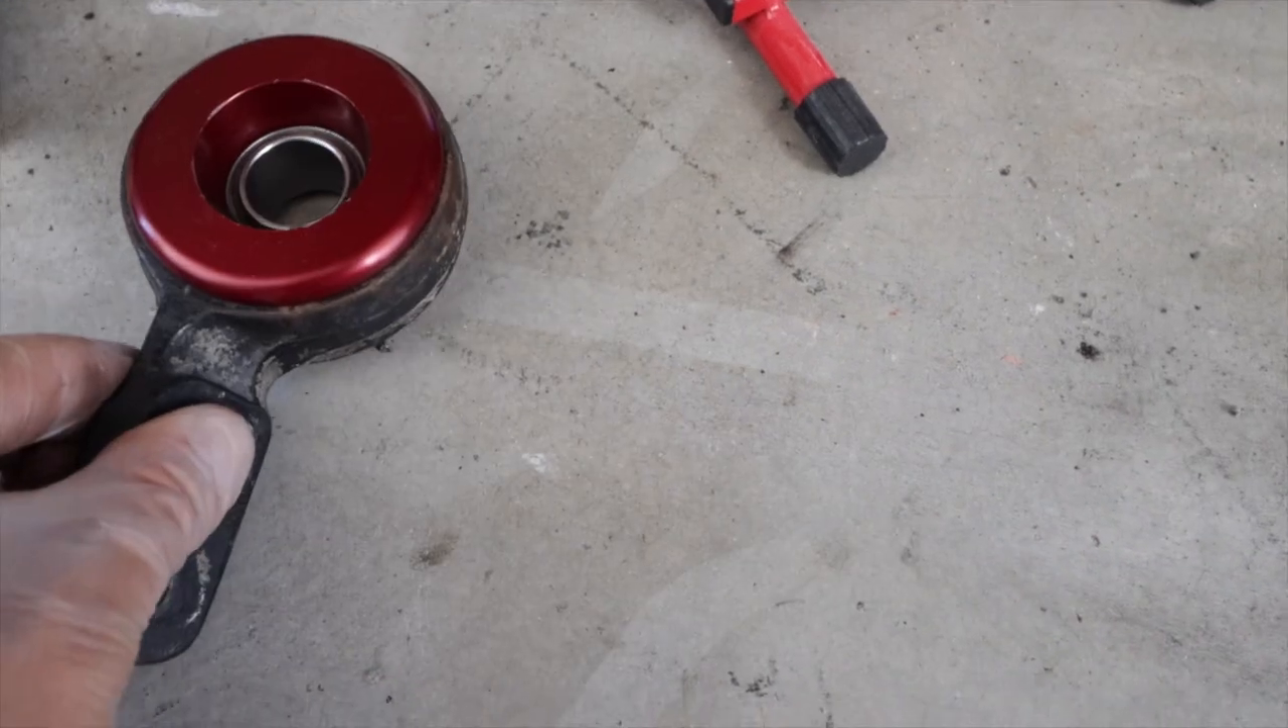Okay so I have the front control arm bearing installed here in the housing.